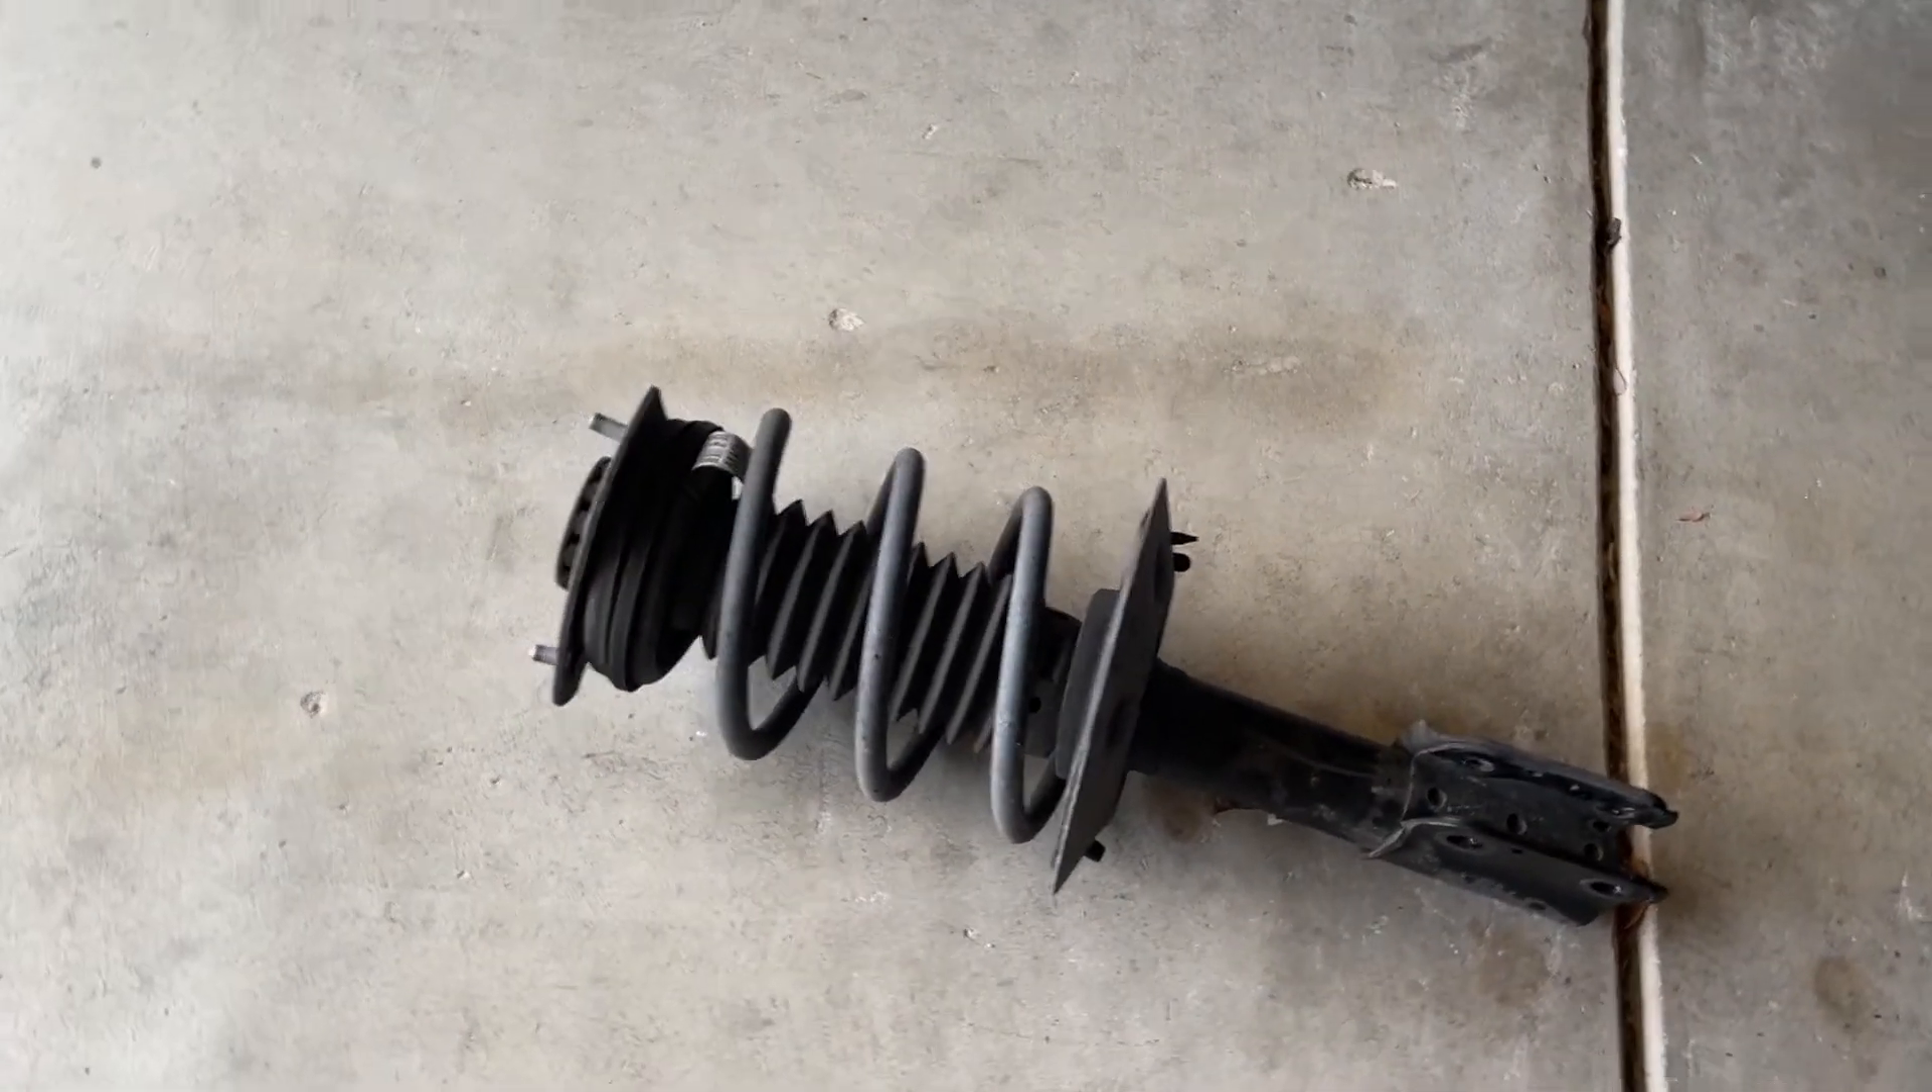So as you see I have the strut completely removed from the car.